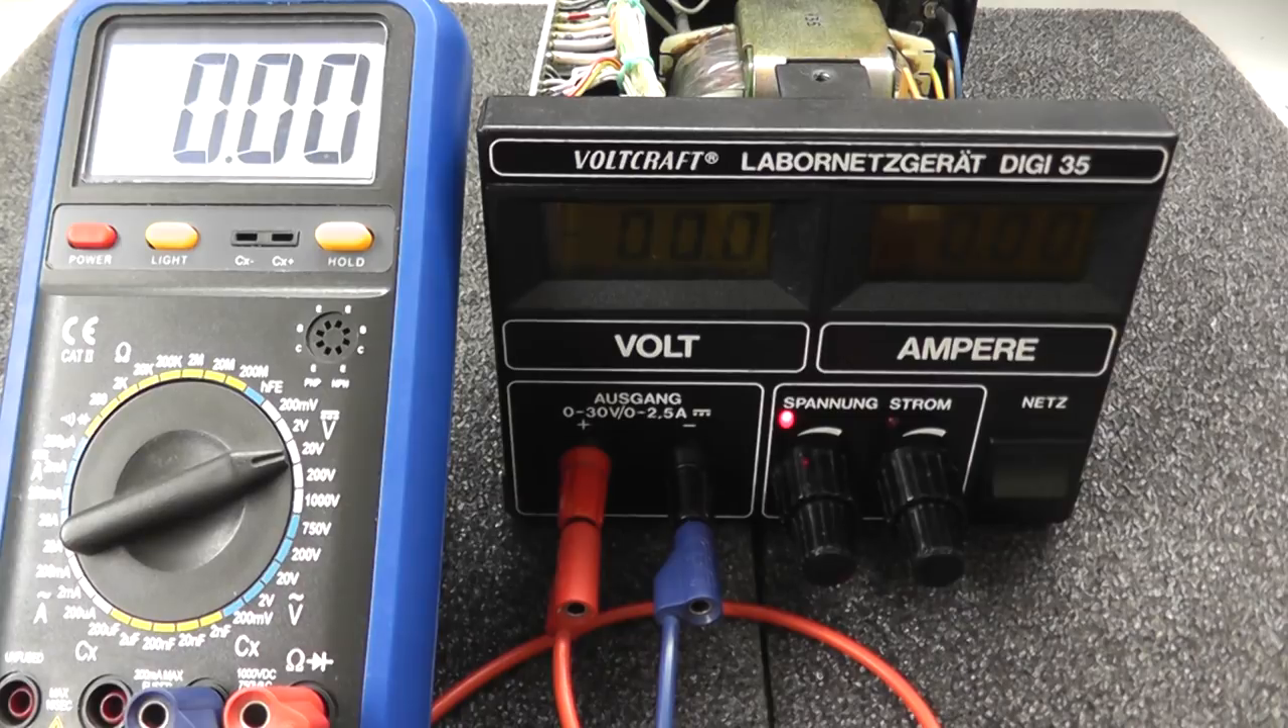Für den Funktionstest habe ich das Gehäuse noch nicht zugeschraubt.